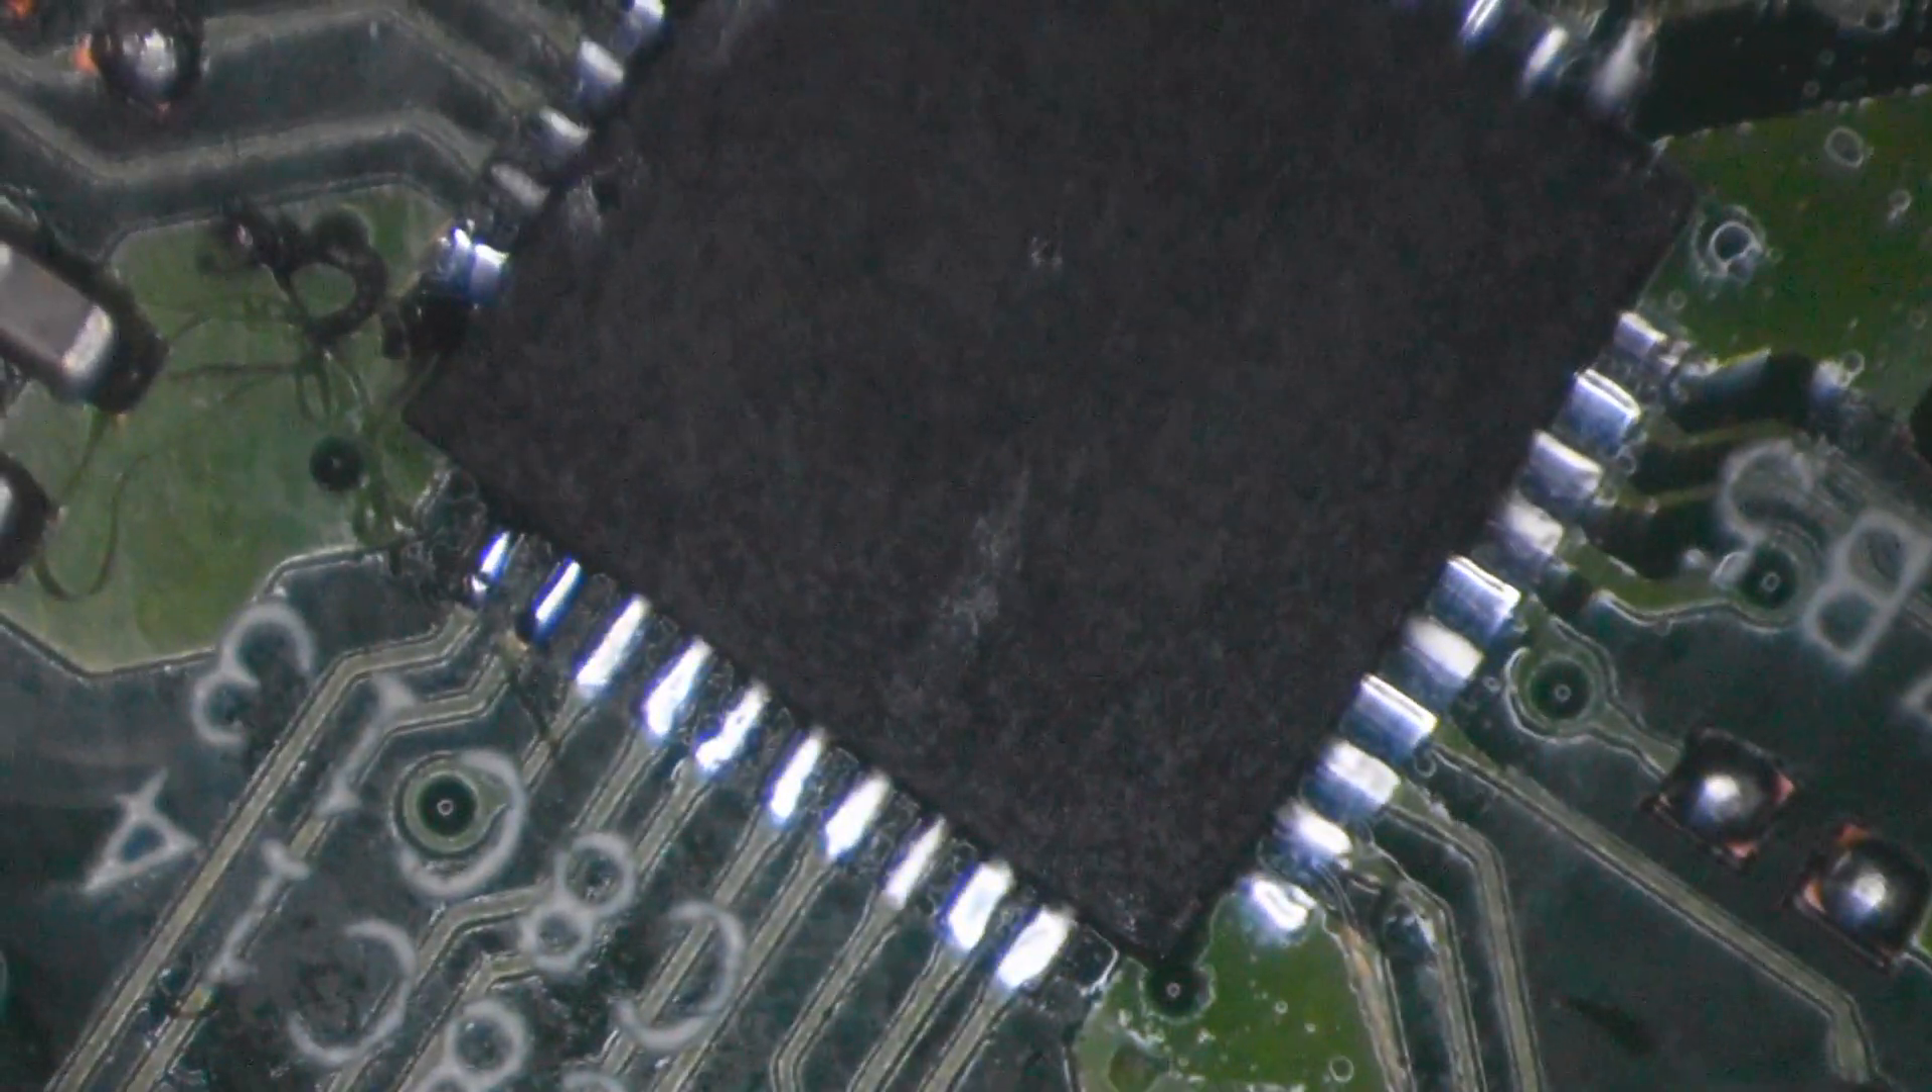So now the chip is soldered in place here.